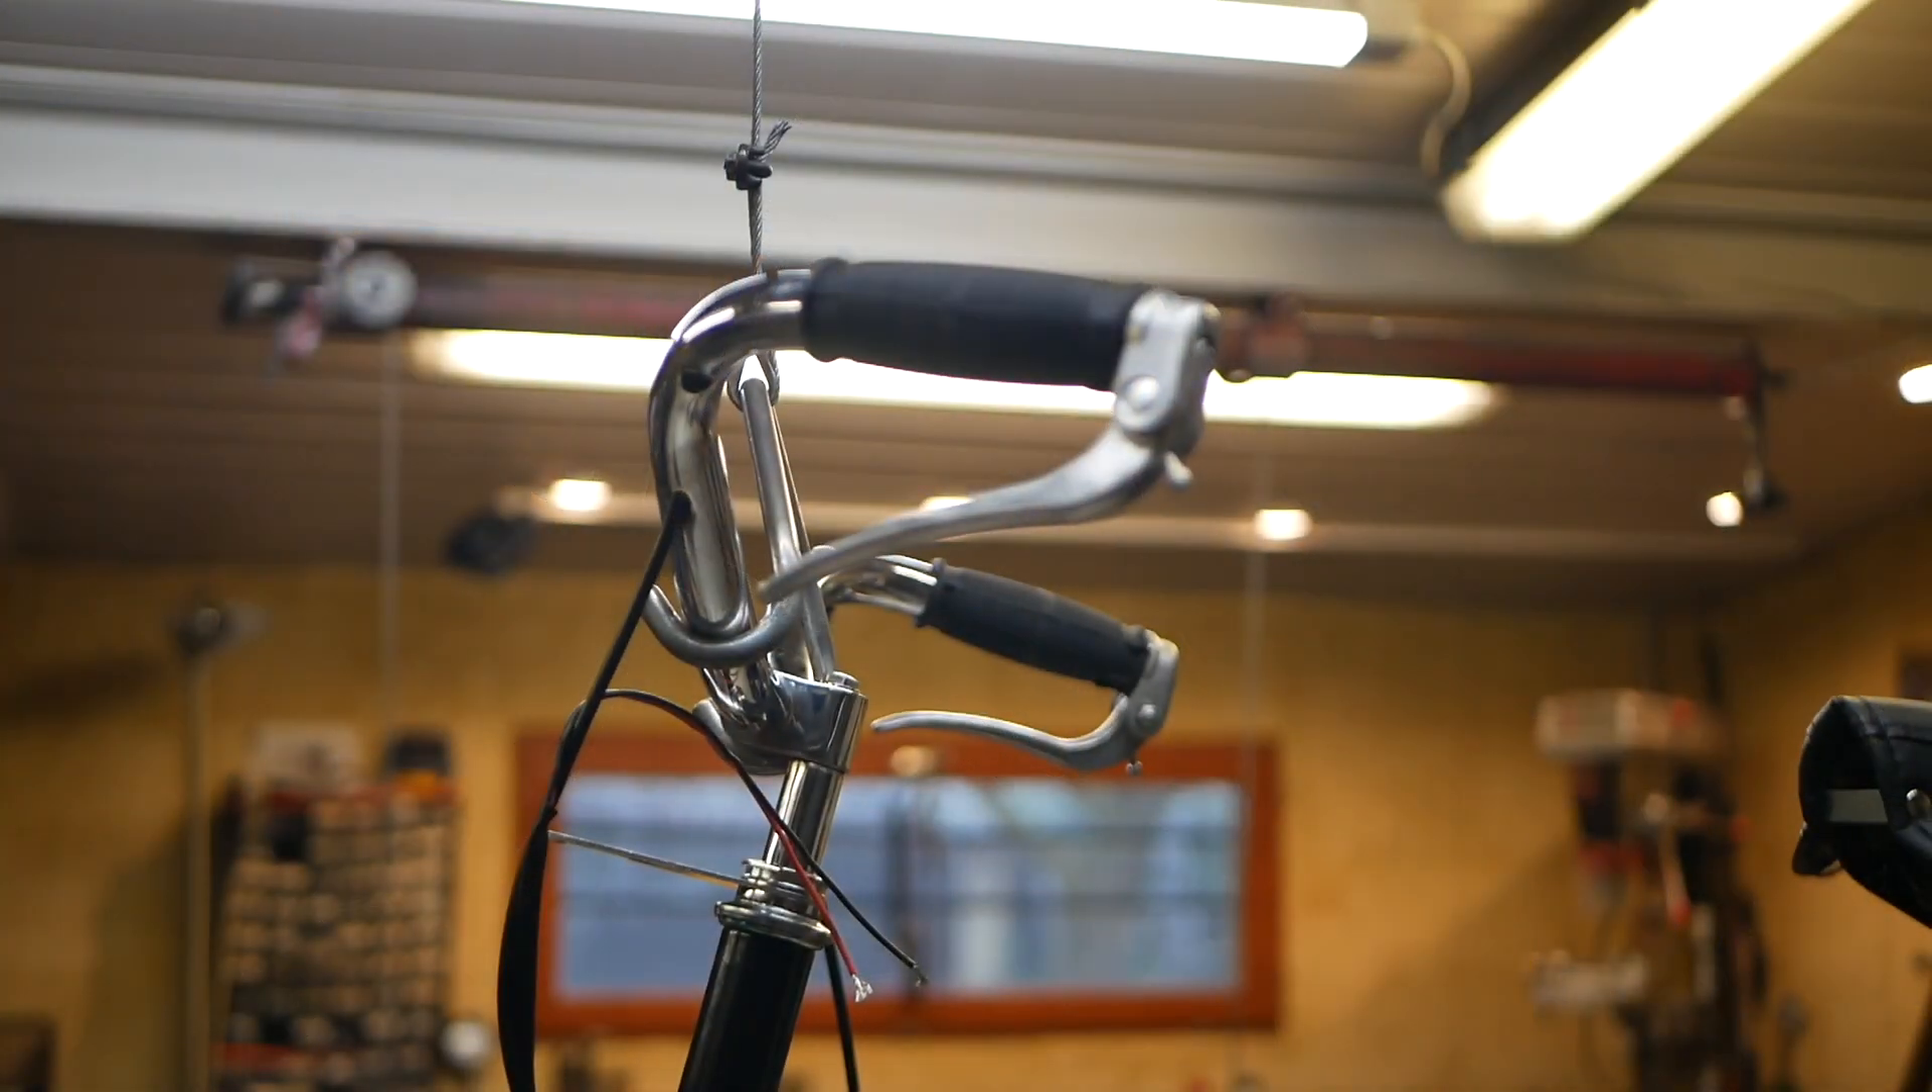Voilà, on a mis les deux poignées, on a remis les revêtements, caoutchouc, comme il faut.